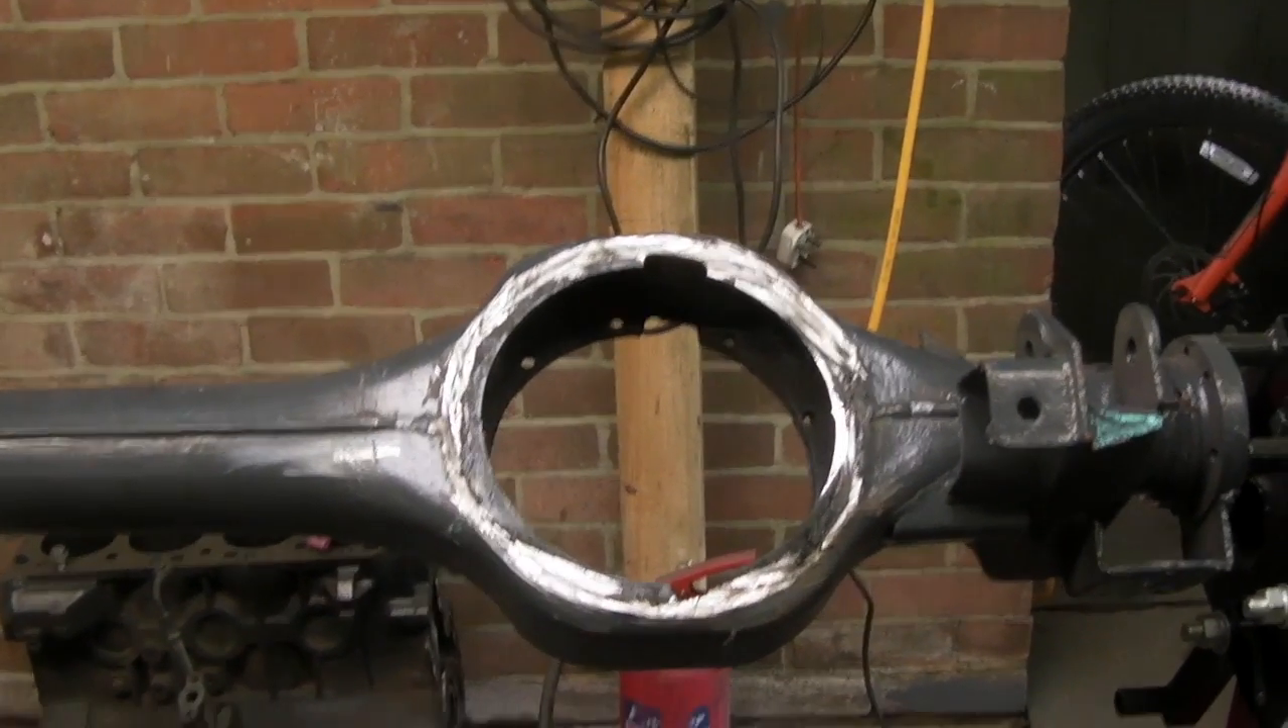The axle once the pan has been removed should look something like this which is the banjo part.